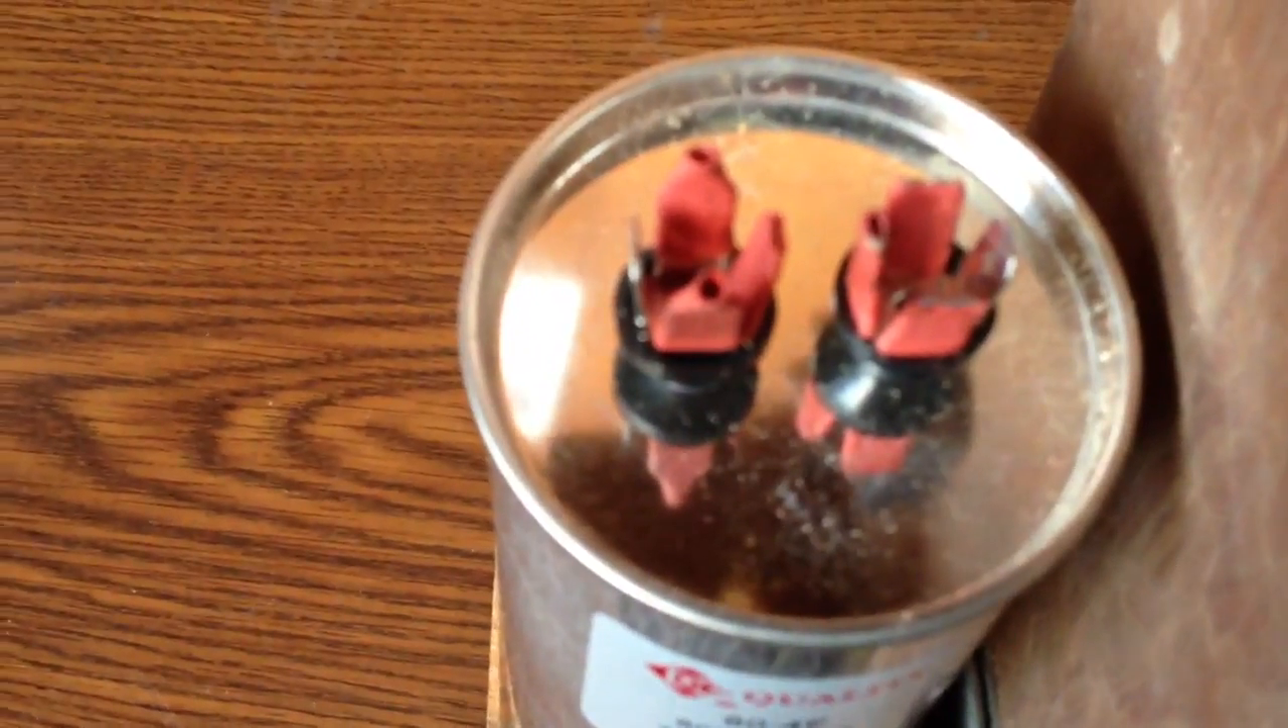And I capped off with heat shrink. I like capping off the terminals I don't need.